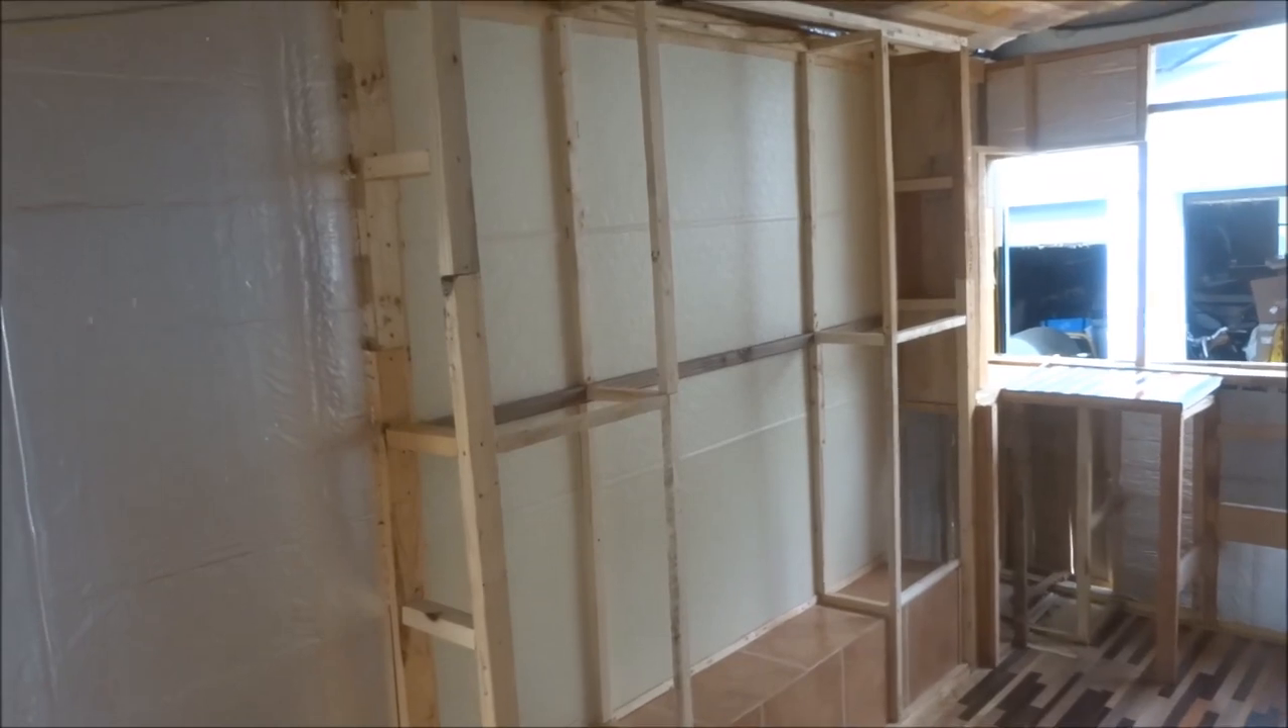This entertainment center is pretty much framed I still need to put up you know the walls and the flat surfaces here.